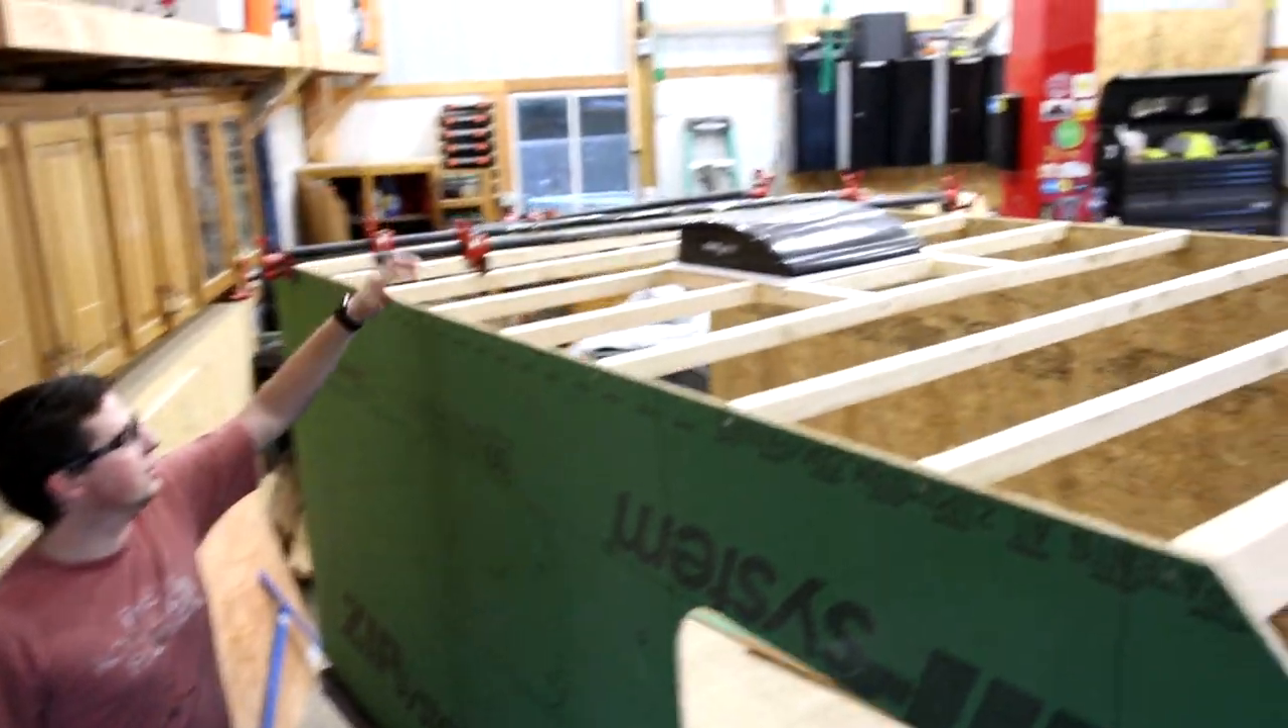We got the rest of these roof, uh, purlins or whatever they're called in.